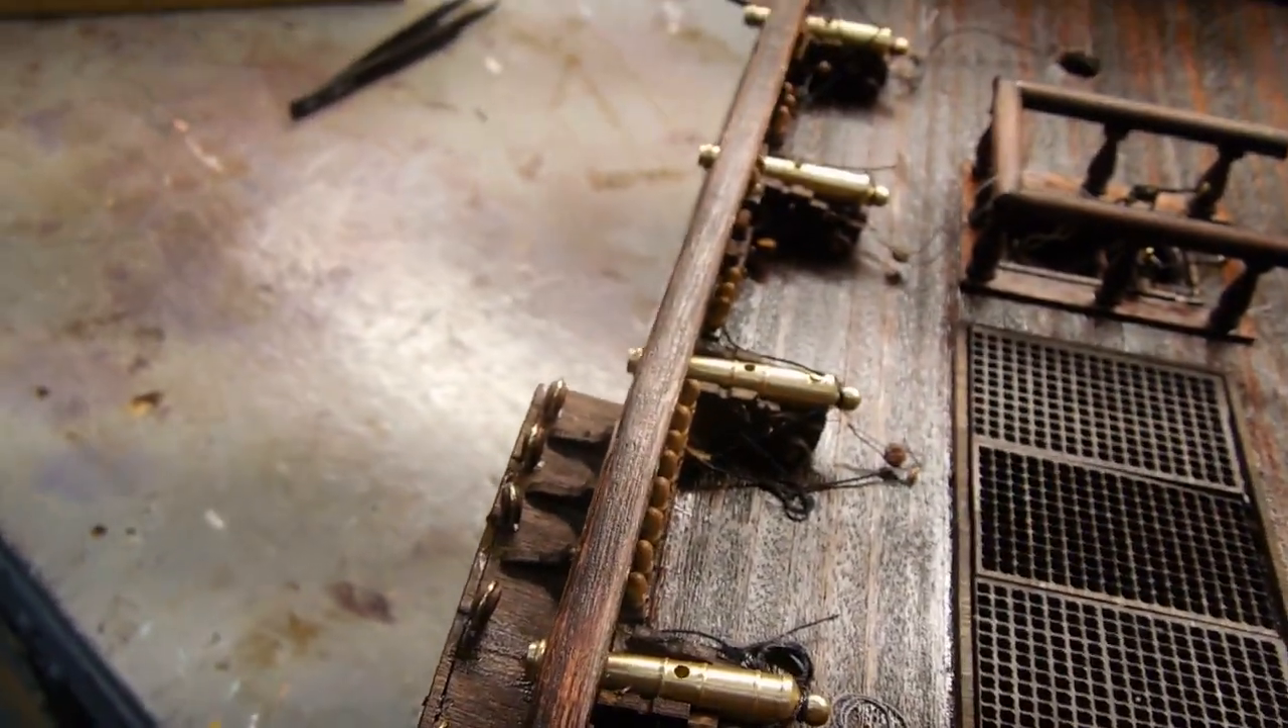You can see the brass cannons in place.